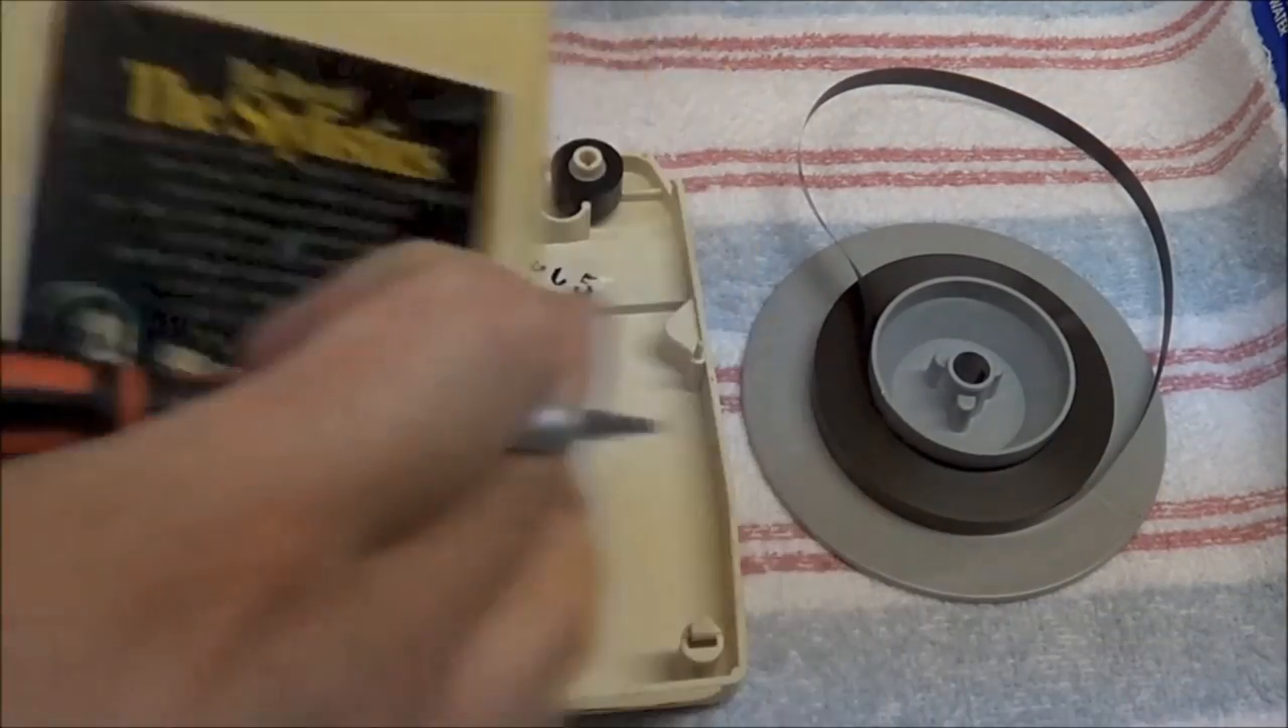Now, notice I've already taken the tape out of here.